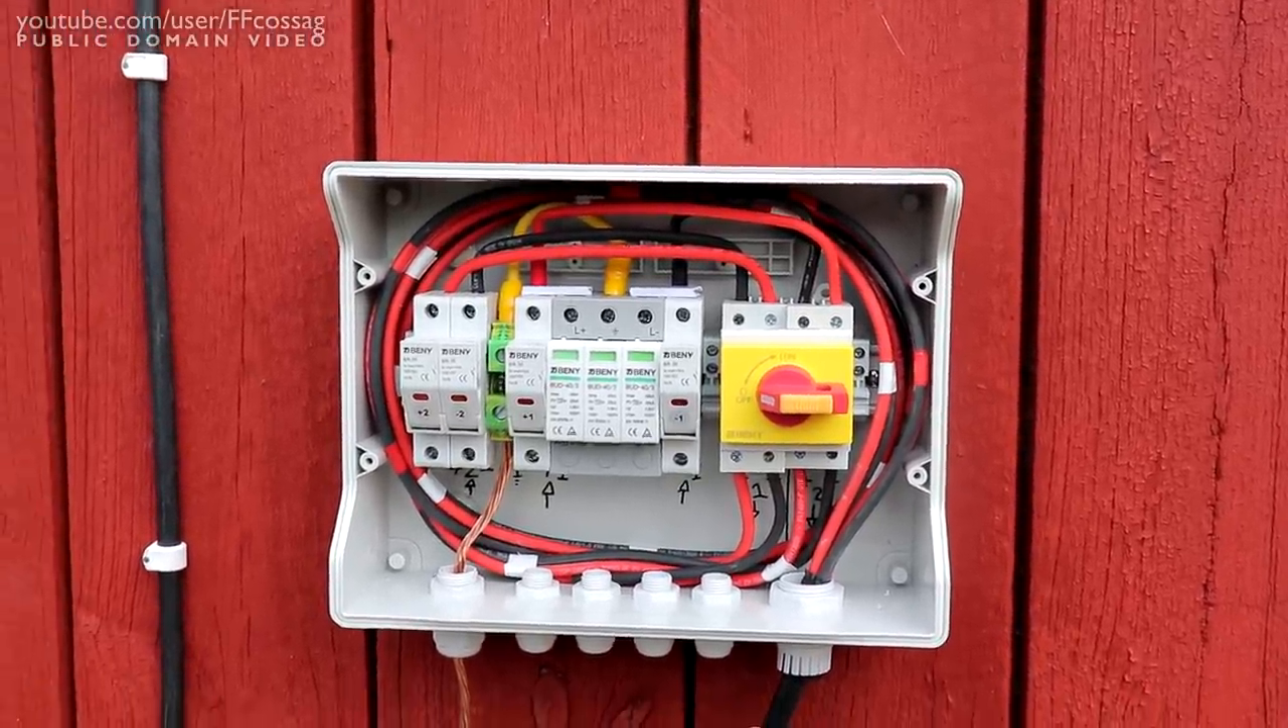So everything's put back as it should be. I just have to screw the caps on and put the front back.